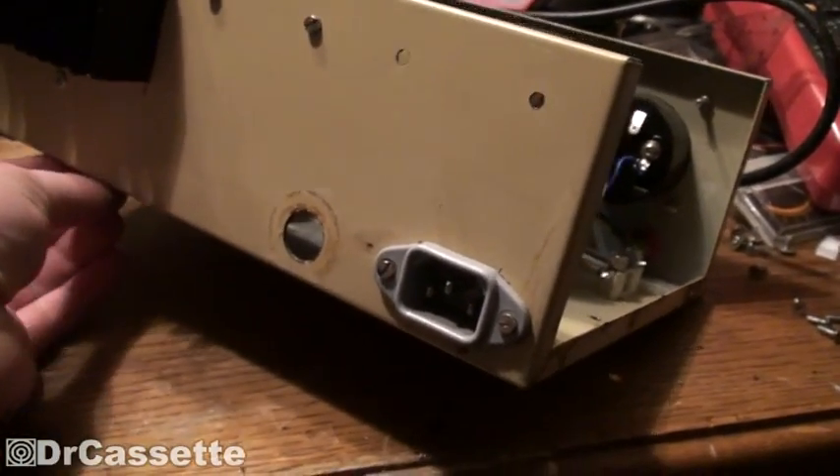The jack is in its place.